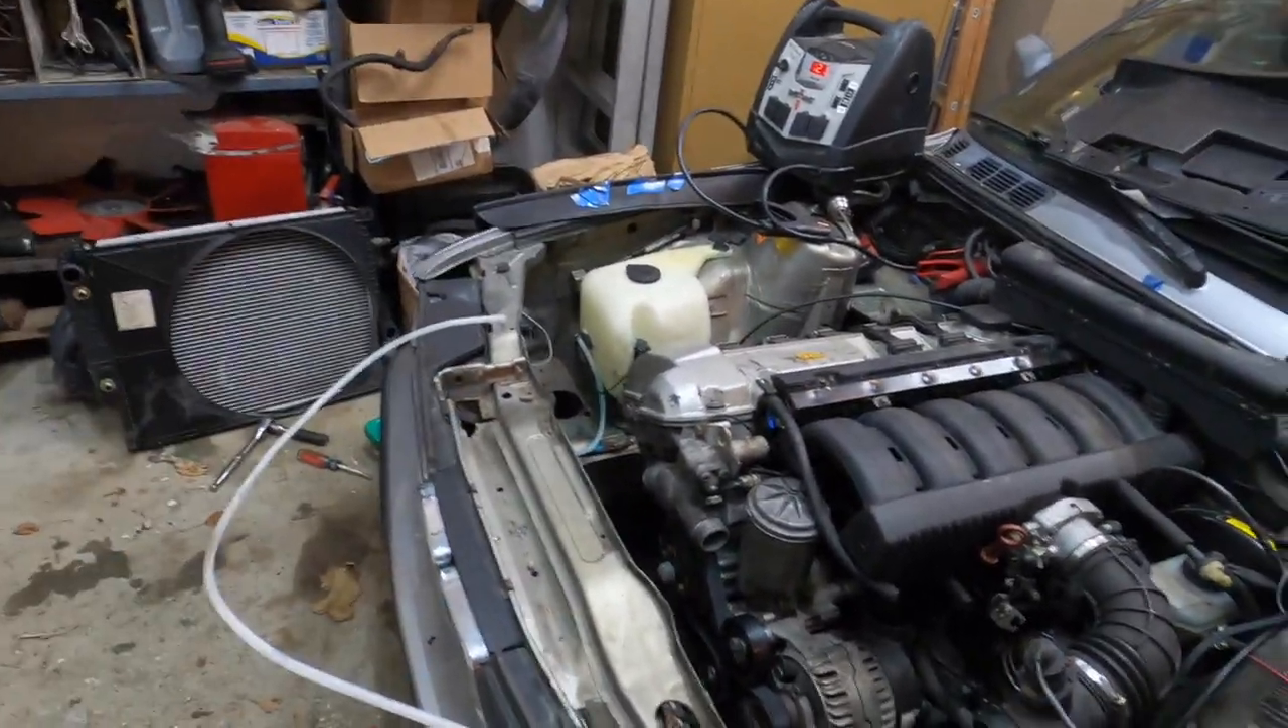I'm gonna try to bleed the power steering before it gets hot enough because i don't have any of the cooling stuff in yet but it's cold out so we should be all right.